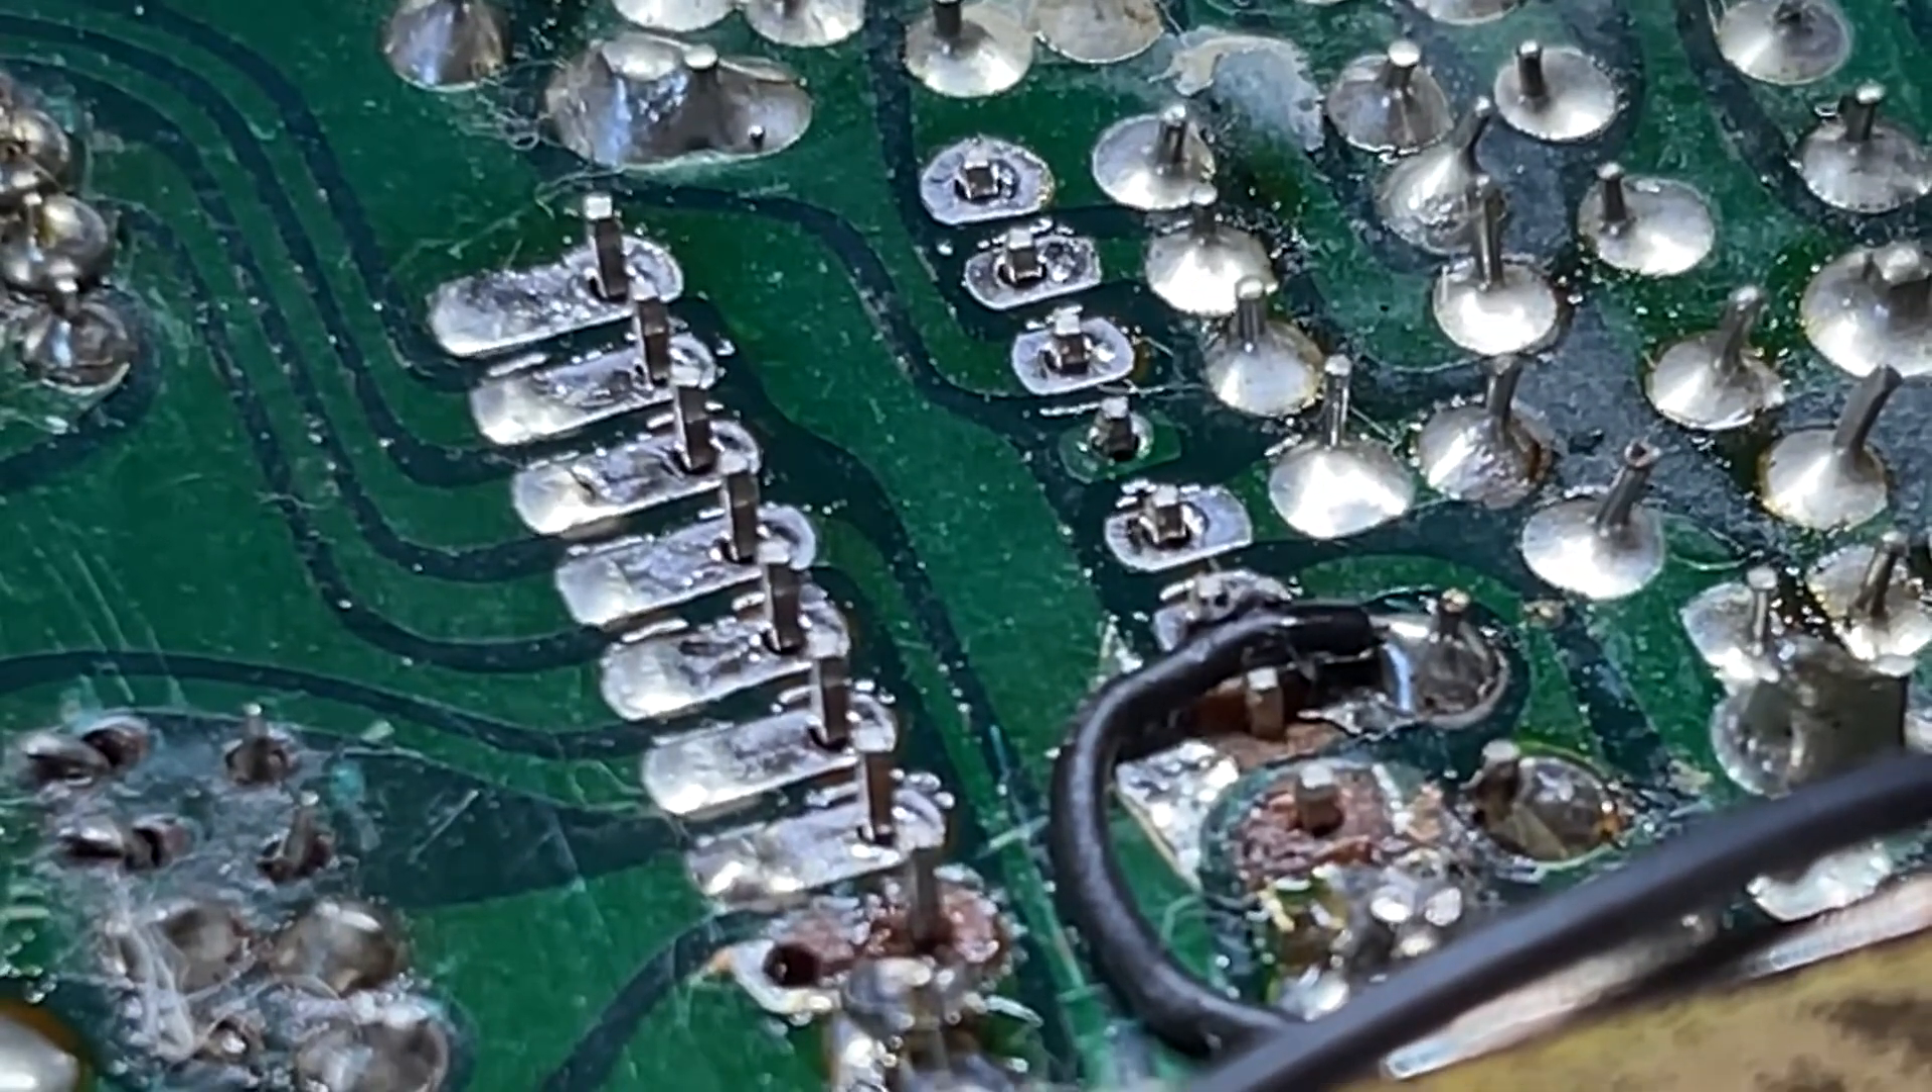You can see all pins are sticking through nicely.